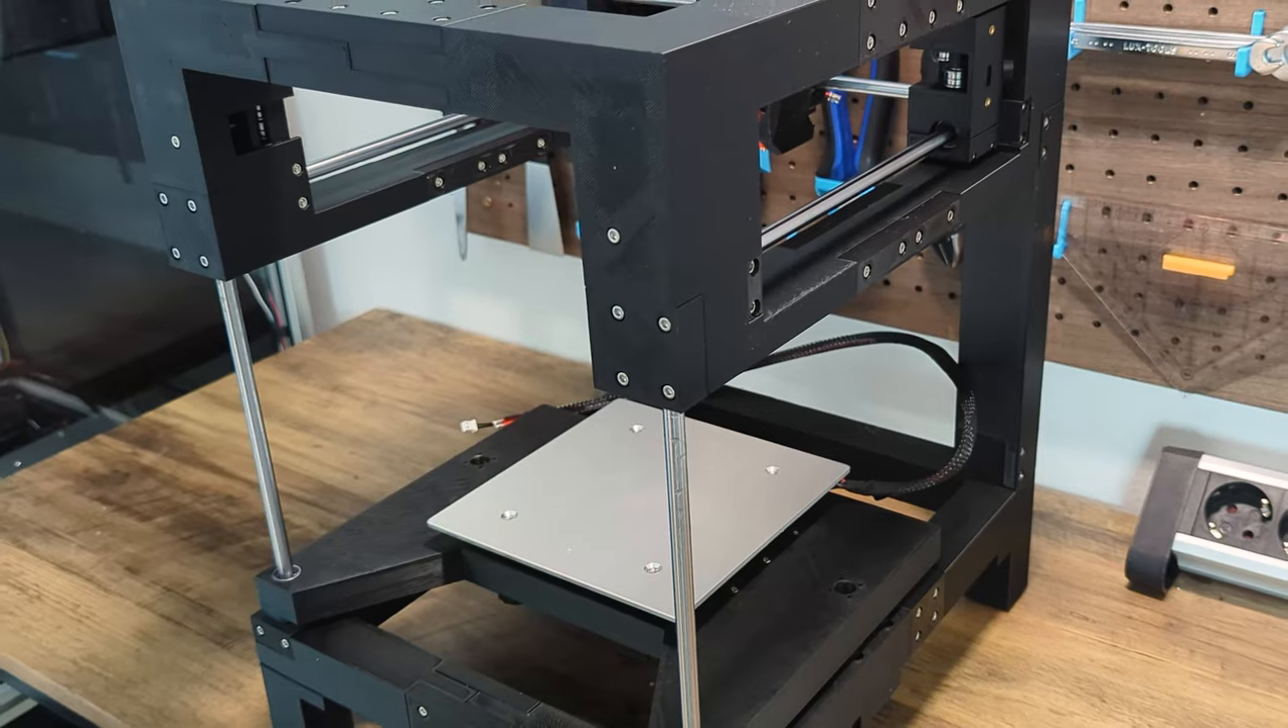After that our frame is built up and we are ready to attach all the electronic parts.